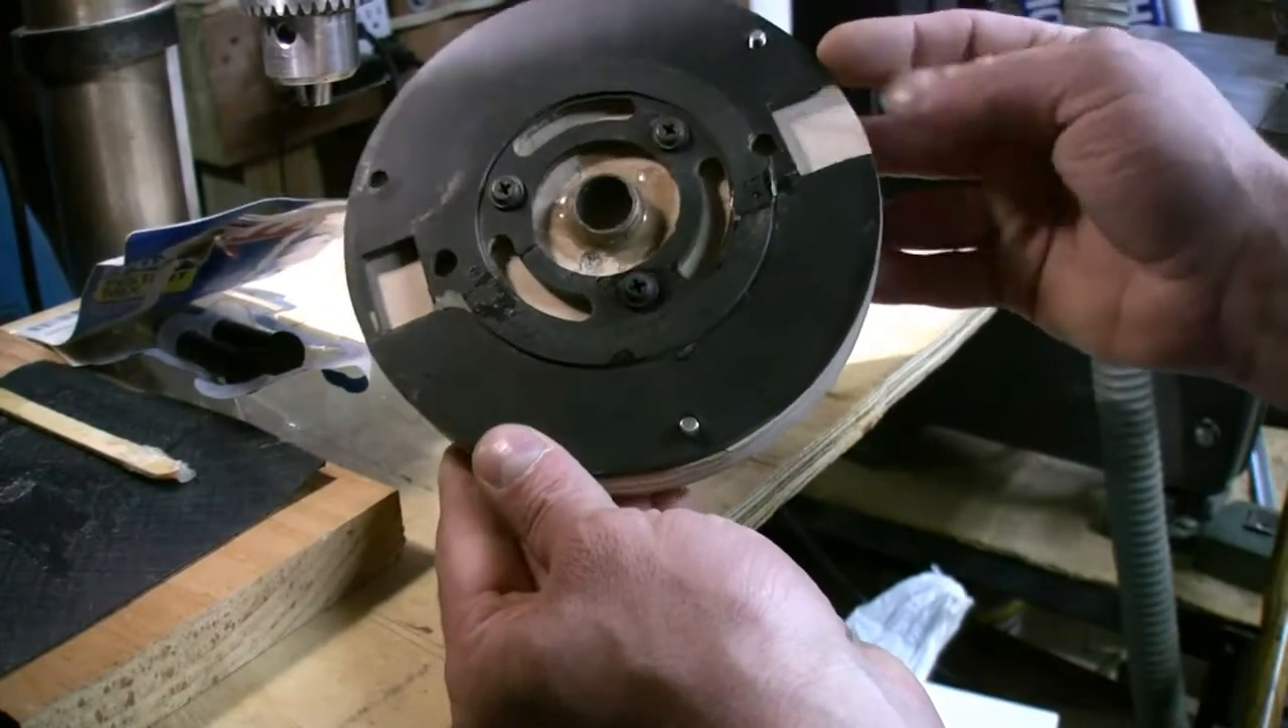I have attached the base plate of the router to the wooden adapter that we made and this has been filed smooth all the extra epoxy cleaned off of there.